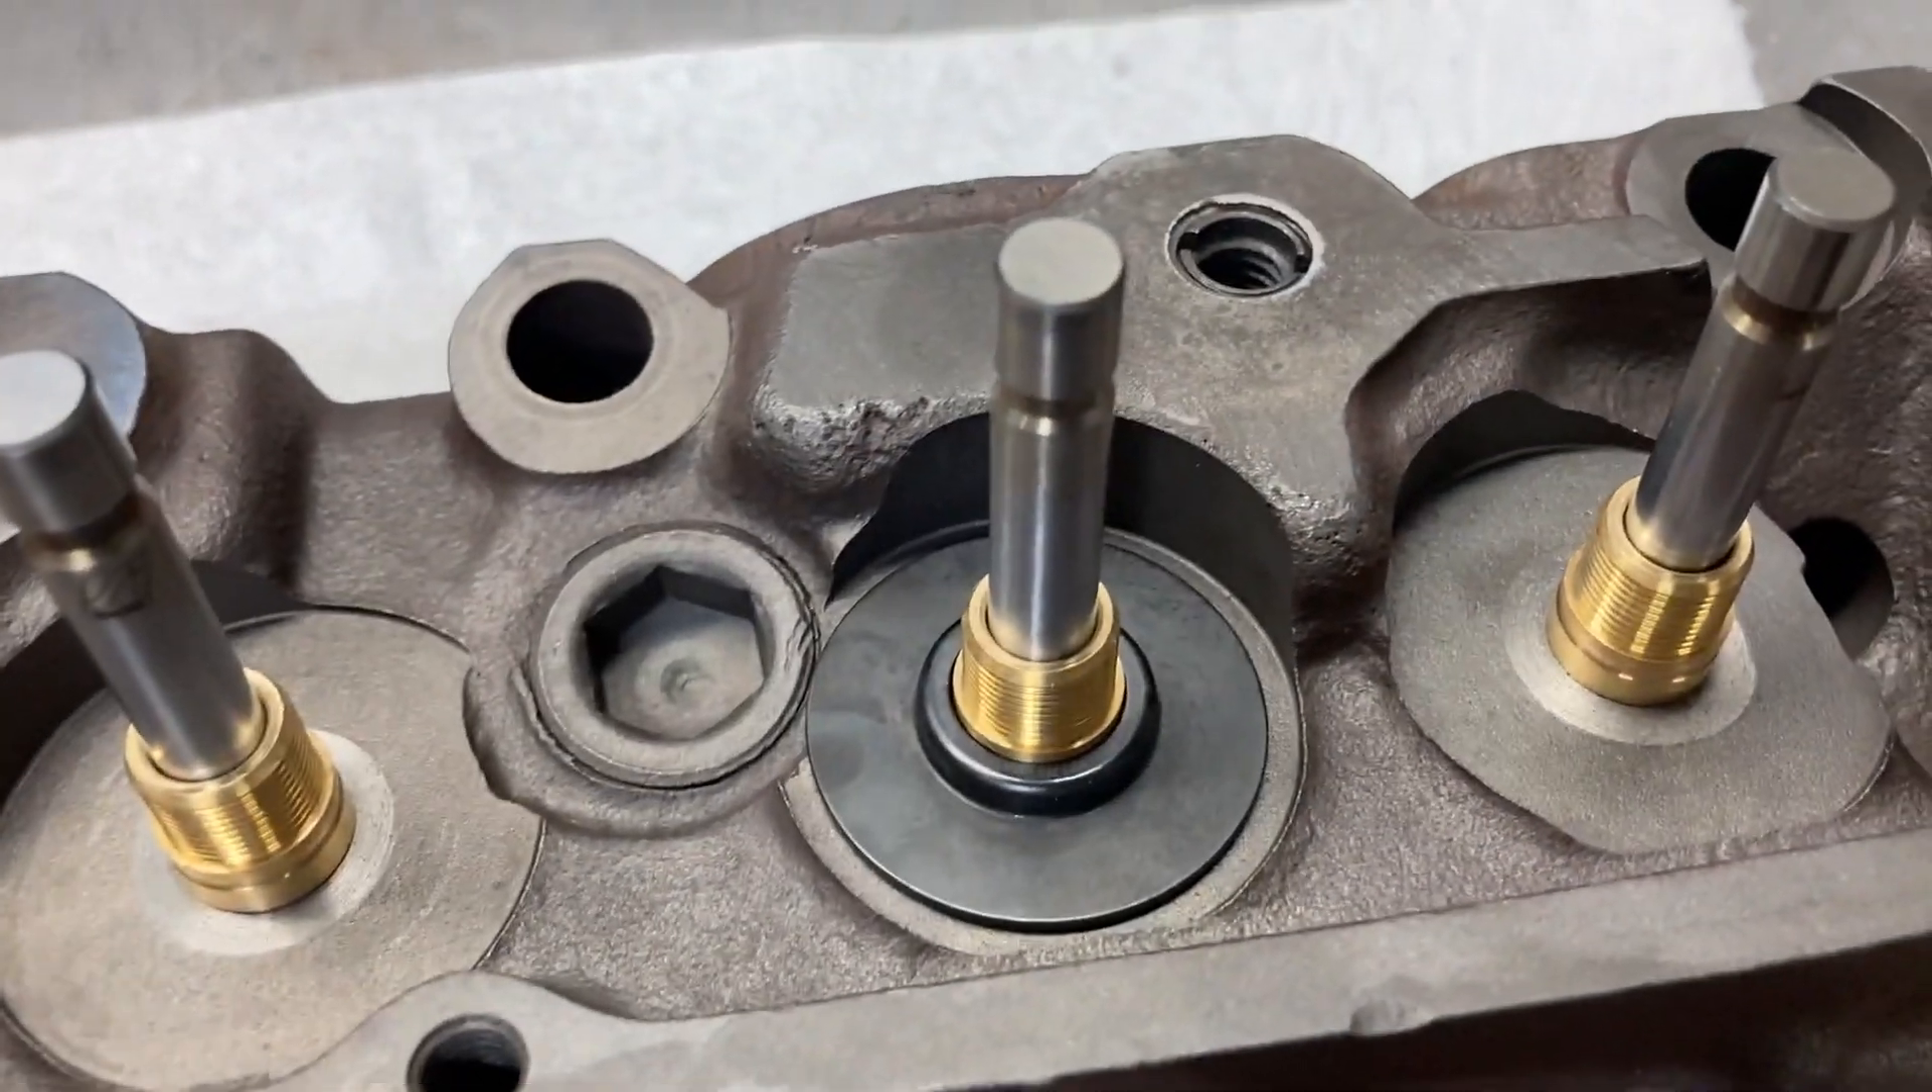This is the good thing about doing all of the uh machine work to the to the spring seat of the head see this valve spring locator sits nice and flush and it sits down where it's supposed to be and it's also located by the guide.